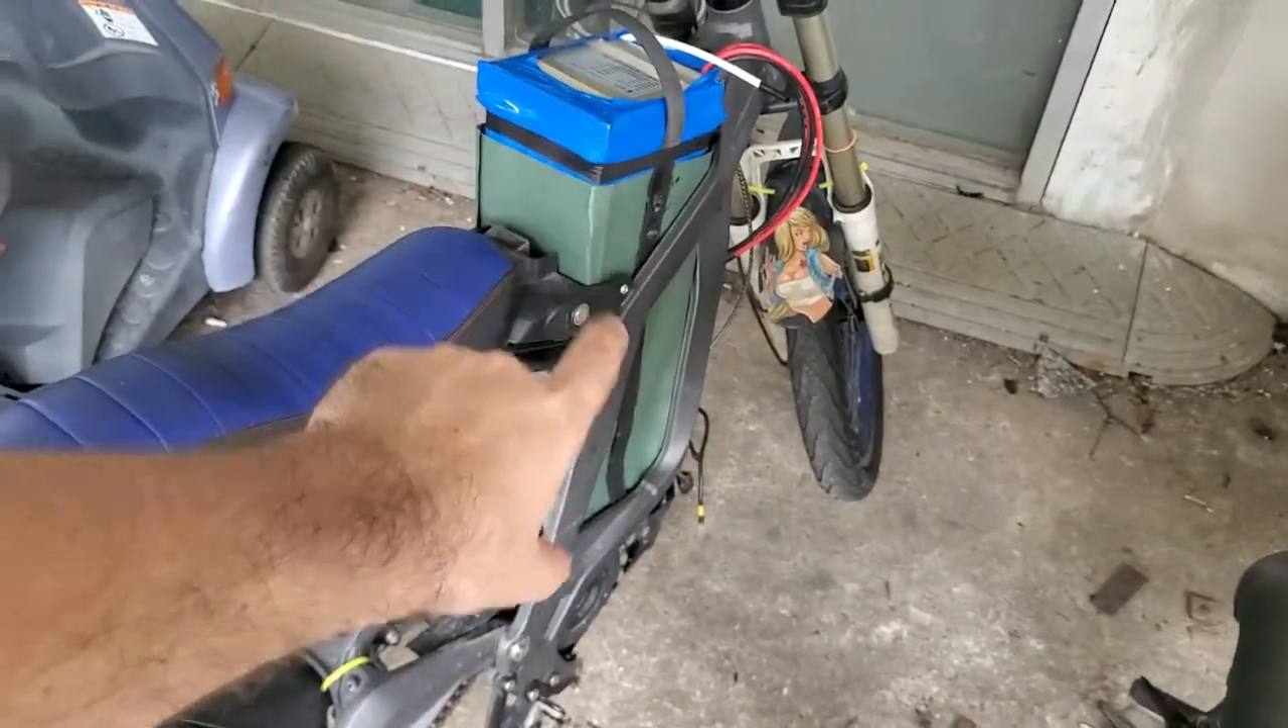Then we have our battery tower. It's currently still not in a case.